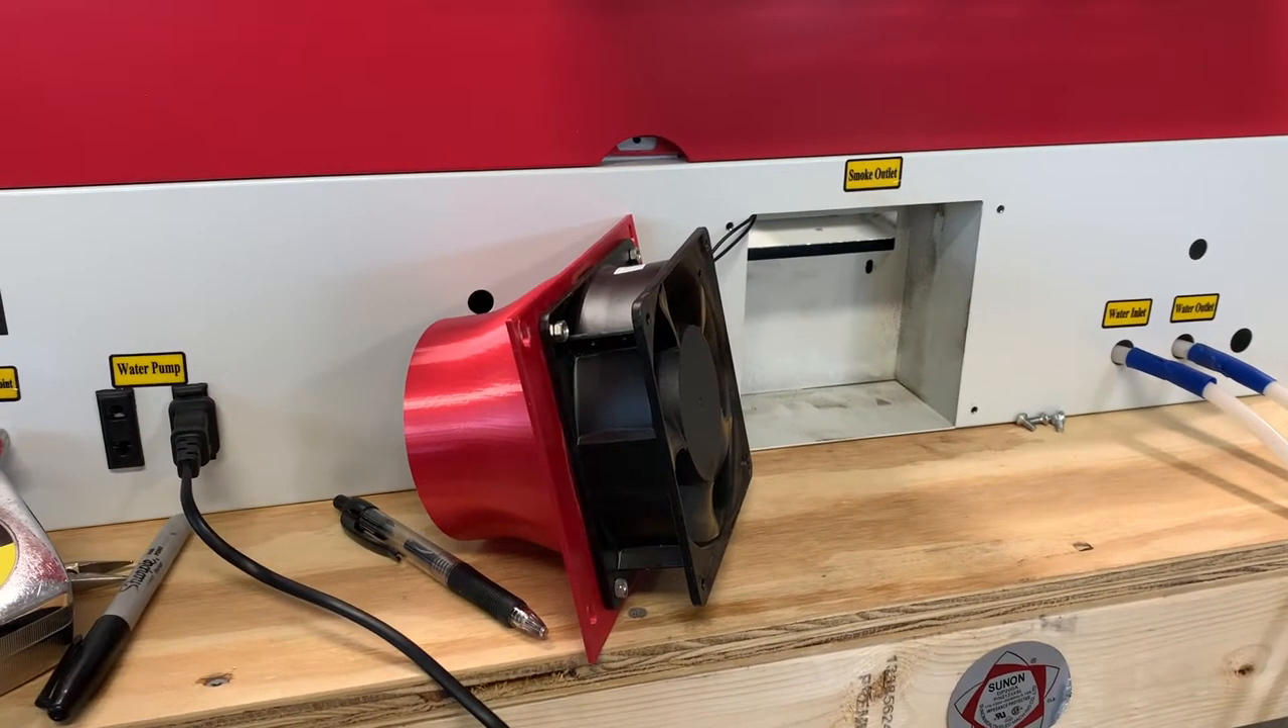Okay, I went ahead and pulled the fan back out of the machine here.